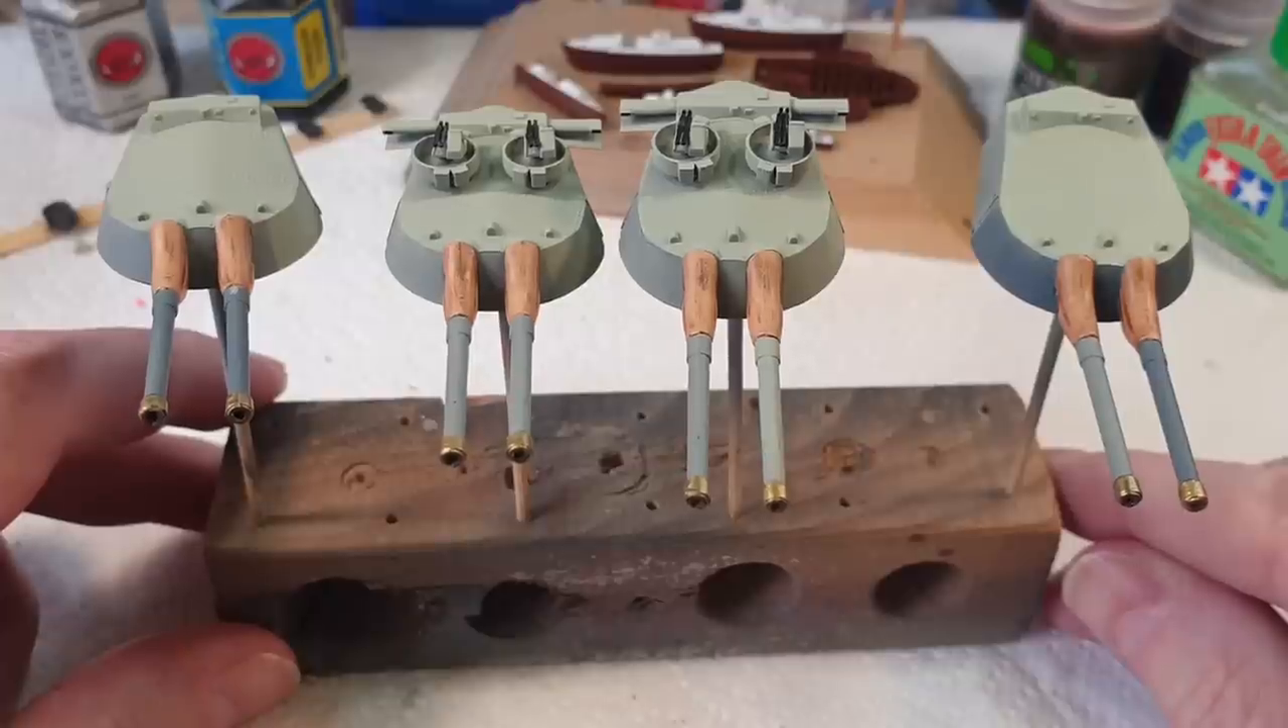The guns are on.